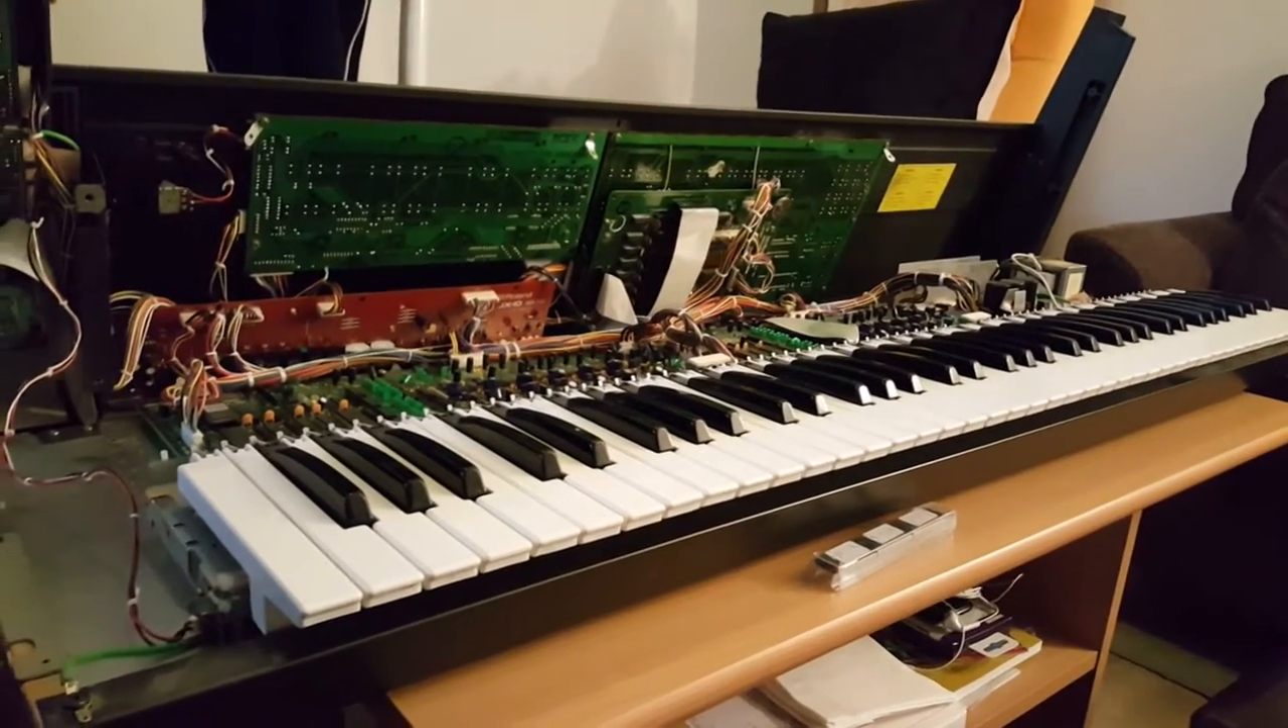As you can see I've already opened the case.